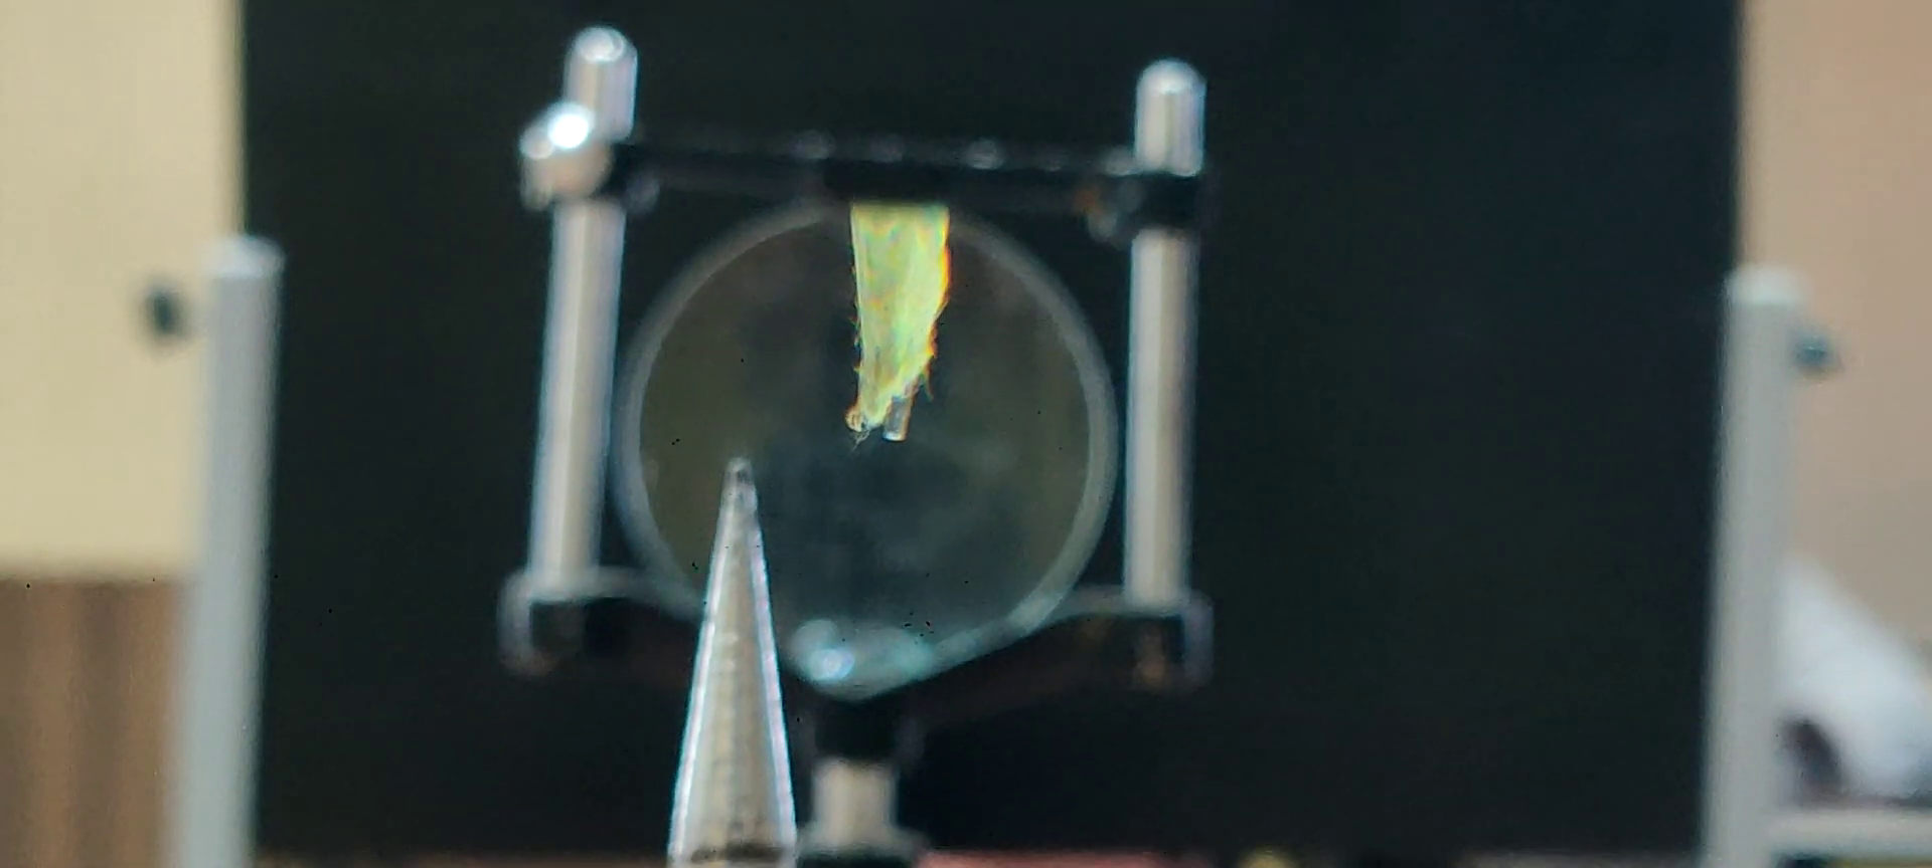Okay, there is a horizontal gap in between both the tips.